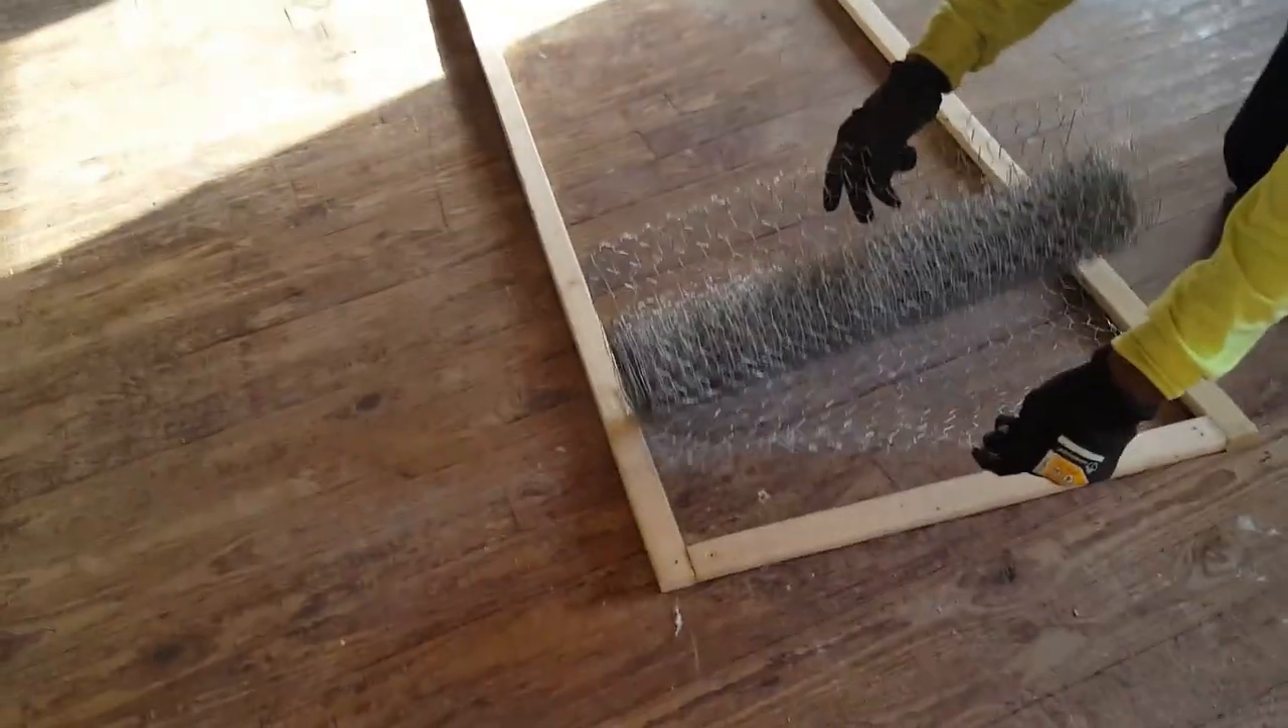We have put the lid together out of some one by twos.